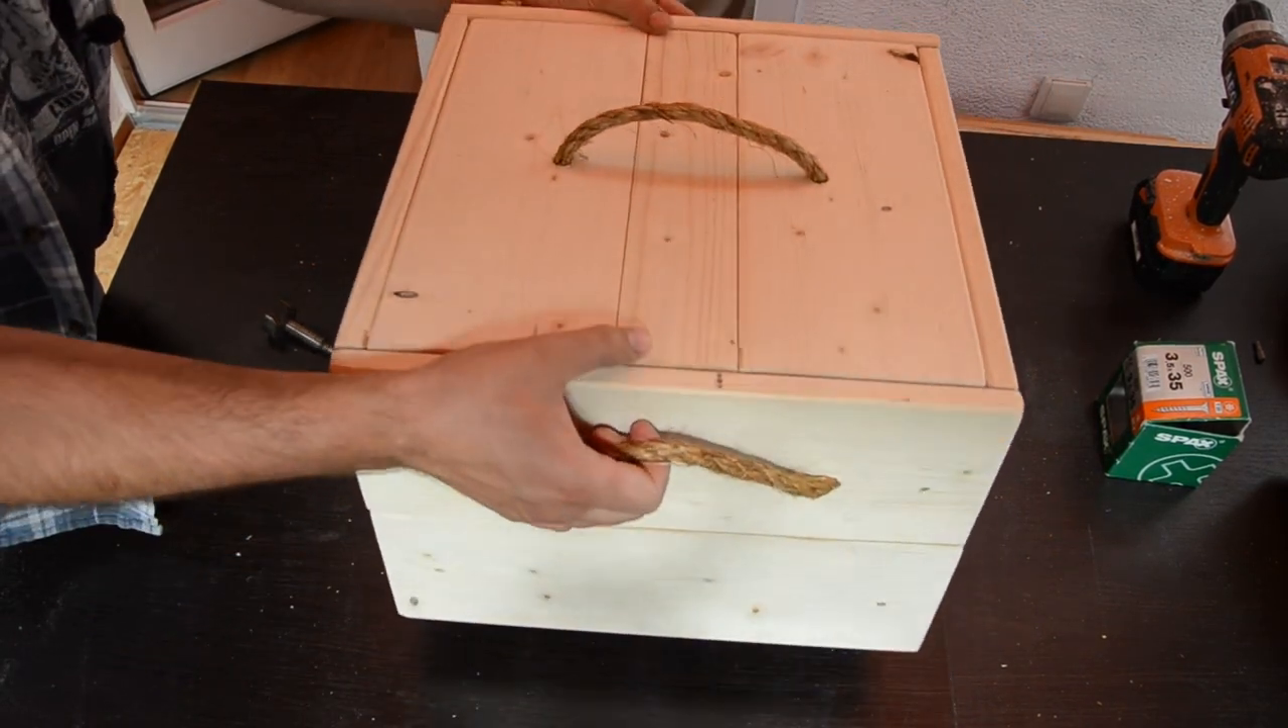Ich habe überall meine Griffe dran. Passt alles.